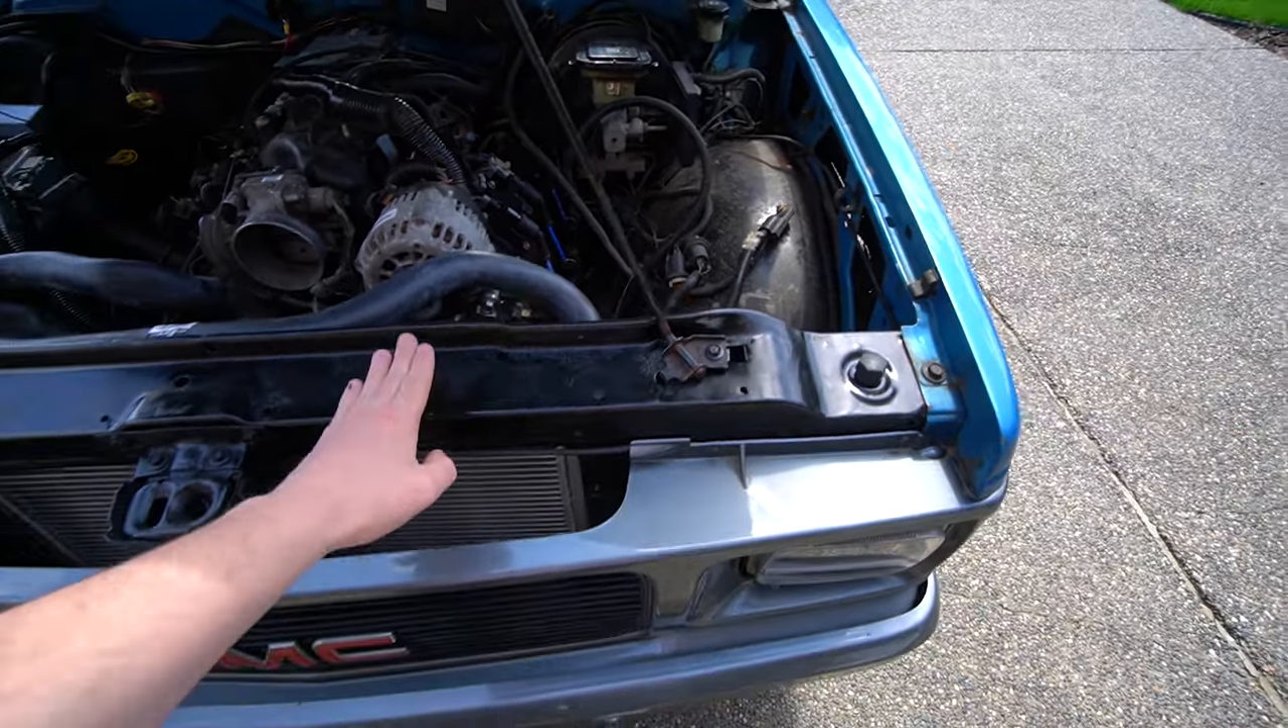Here we are in terms of having the front rad support back in the truck.